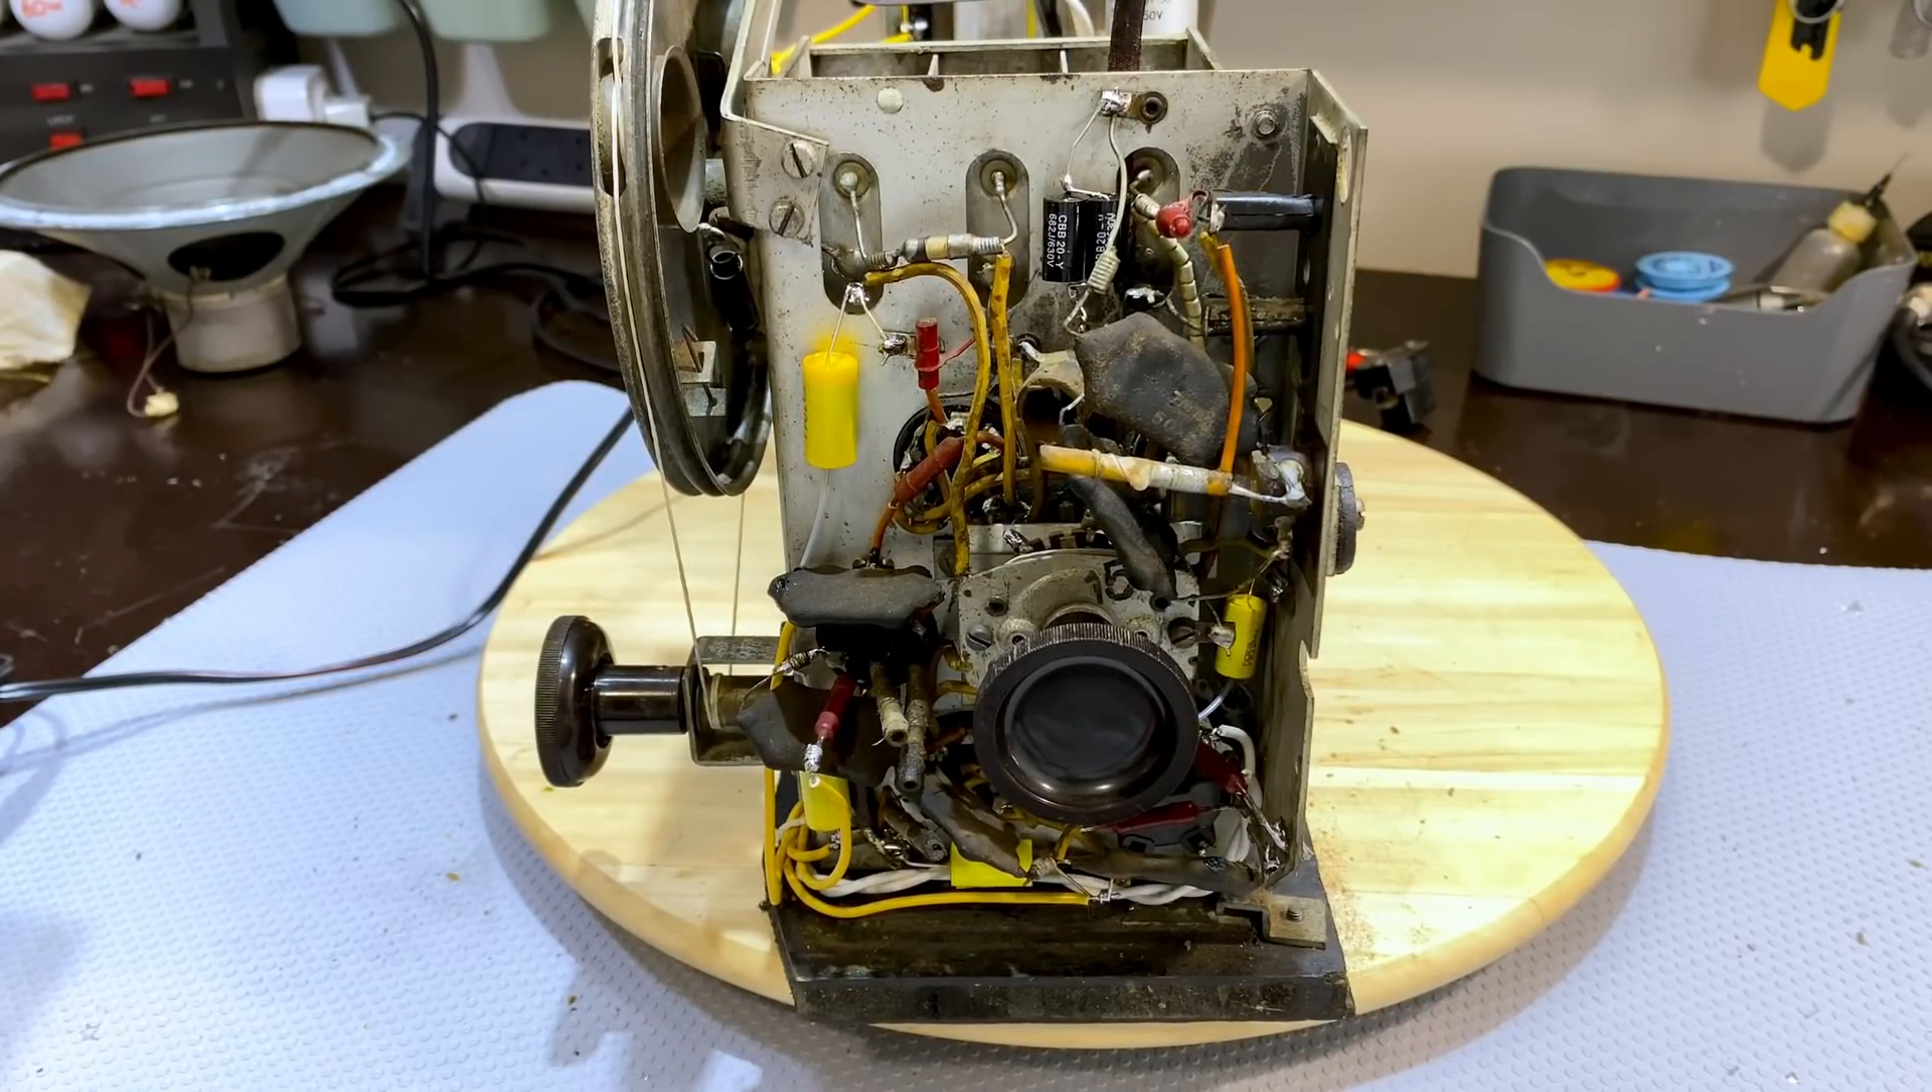Those brackets are the brackets that hold the speaker, and I'll show you the speaker in a minute. But they are ready for the speaker to go in there, and then get tightened down.